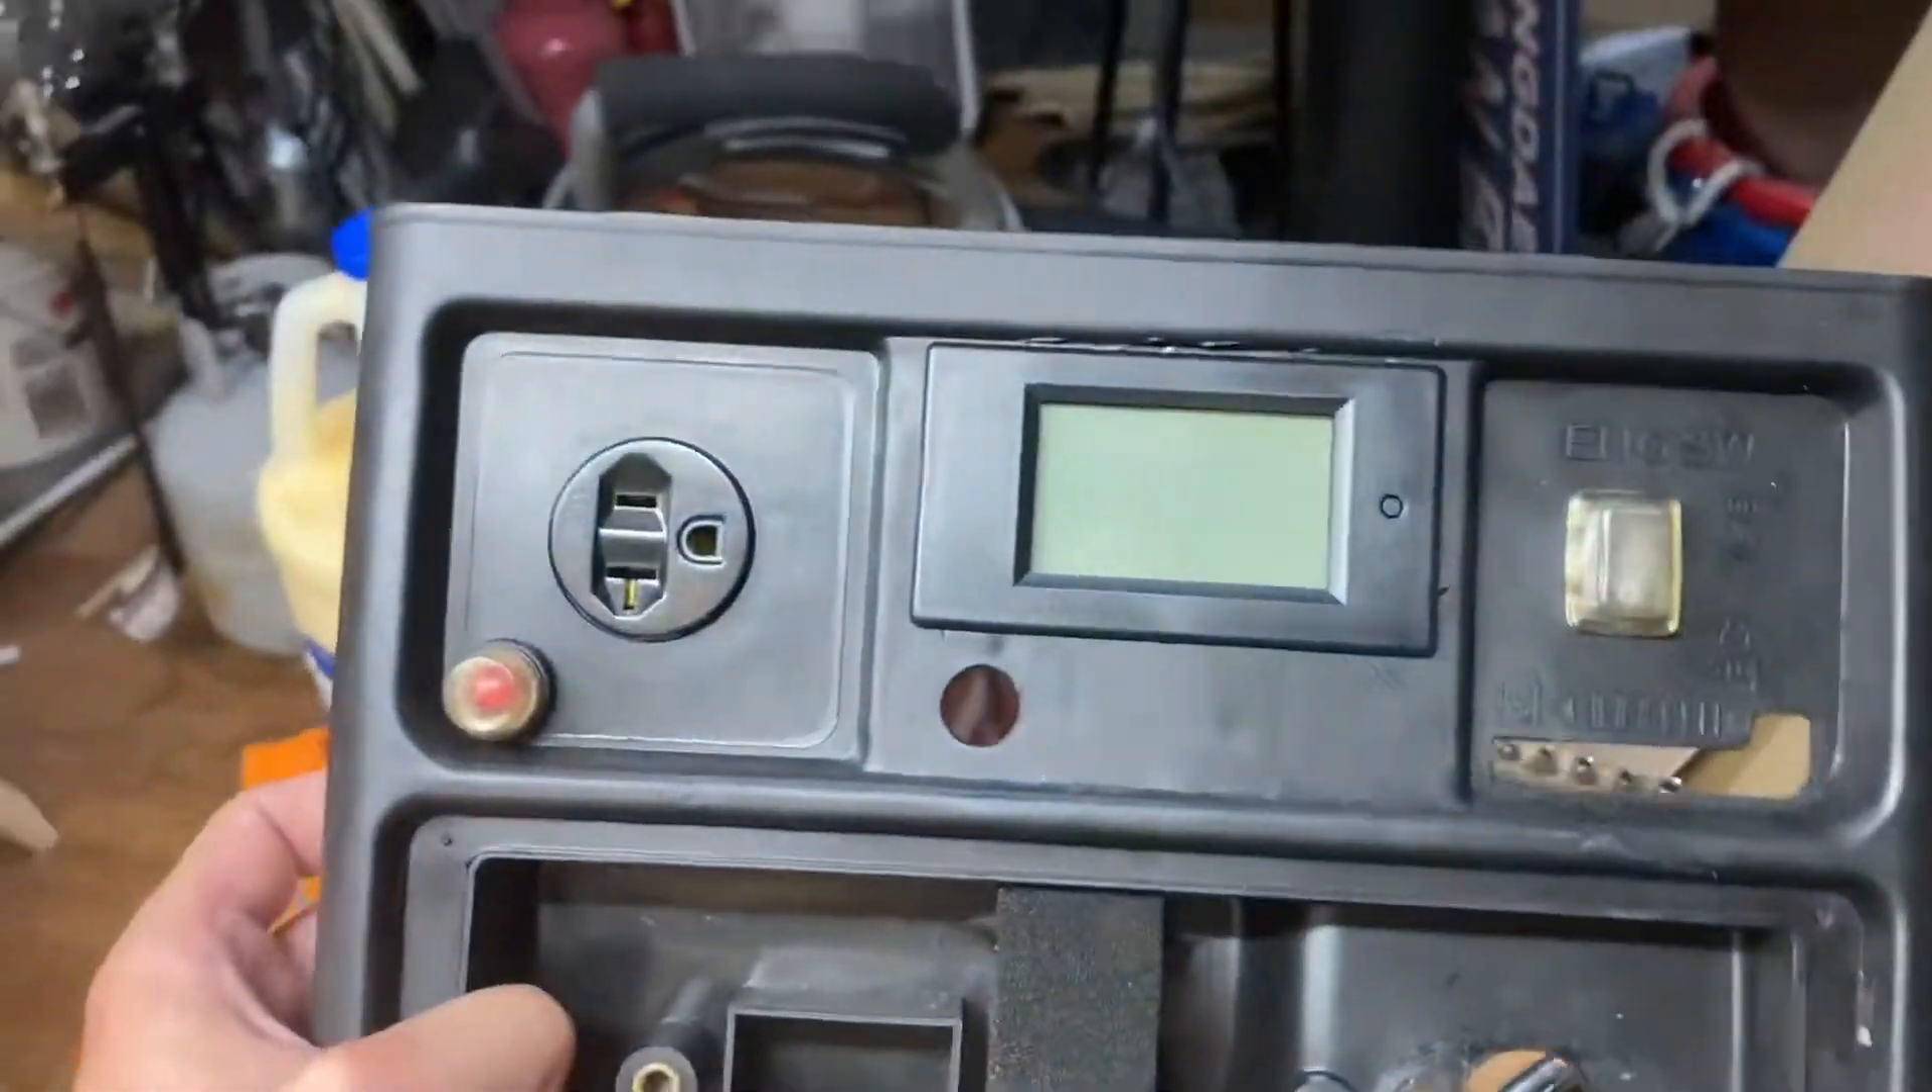Got the meter snug in the front panel. I think it came out pretty nicely. A few apprentice marks around the edges and the back looks pretty darn good too.